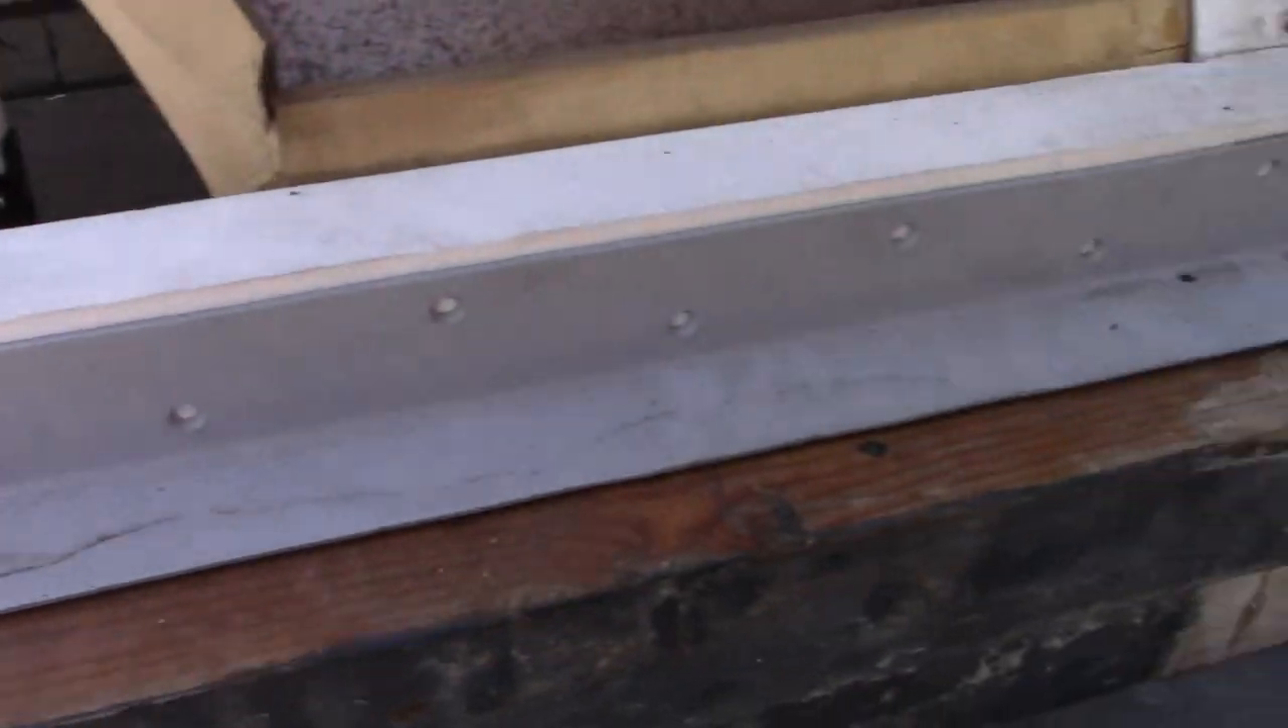The sill reinforcement braces that I made, I since cleaned them up, and now I'm holding them on with carriage bolts all around.